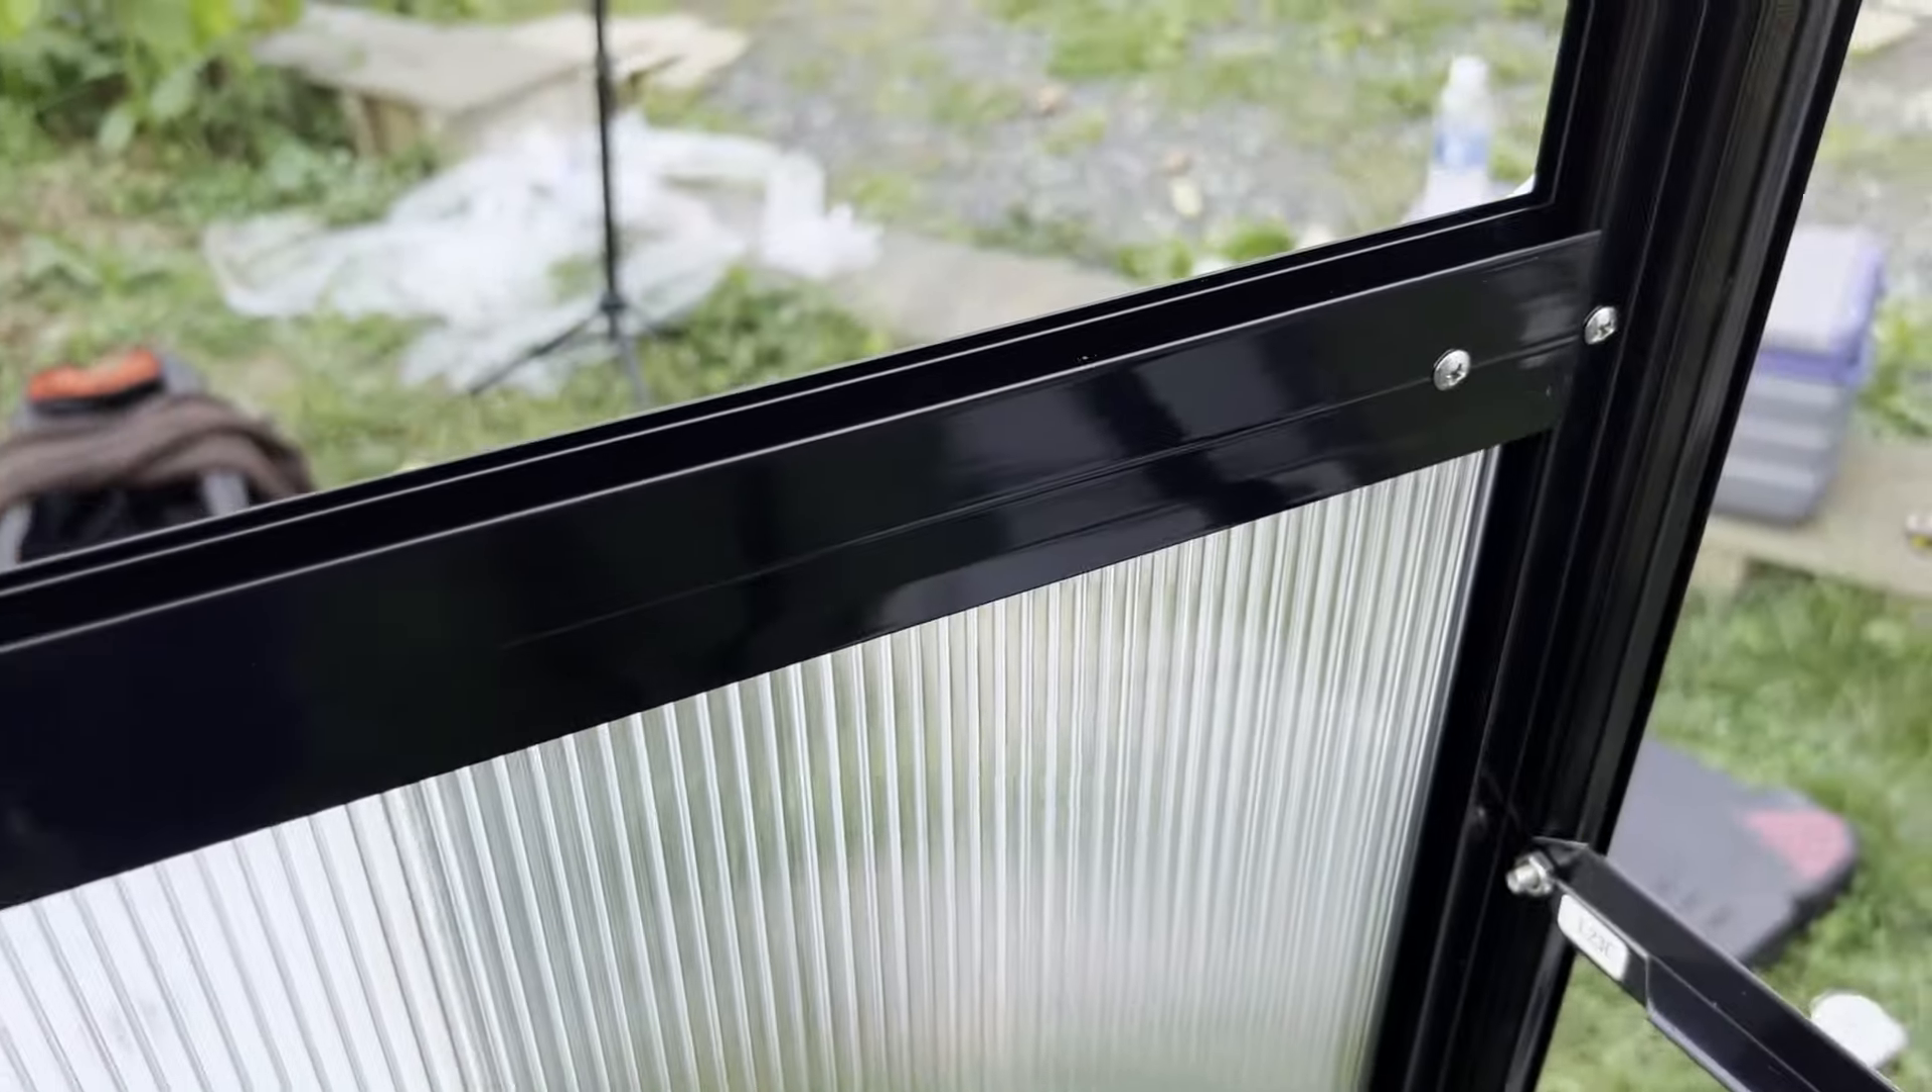Okay so we started putting some of the panels in and on the front and on the front you have these supports that lock in the the windows.